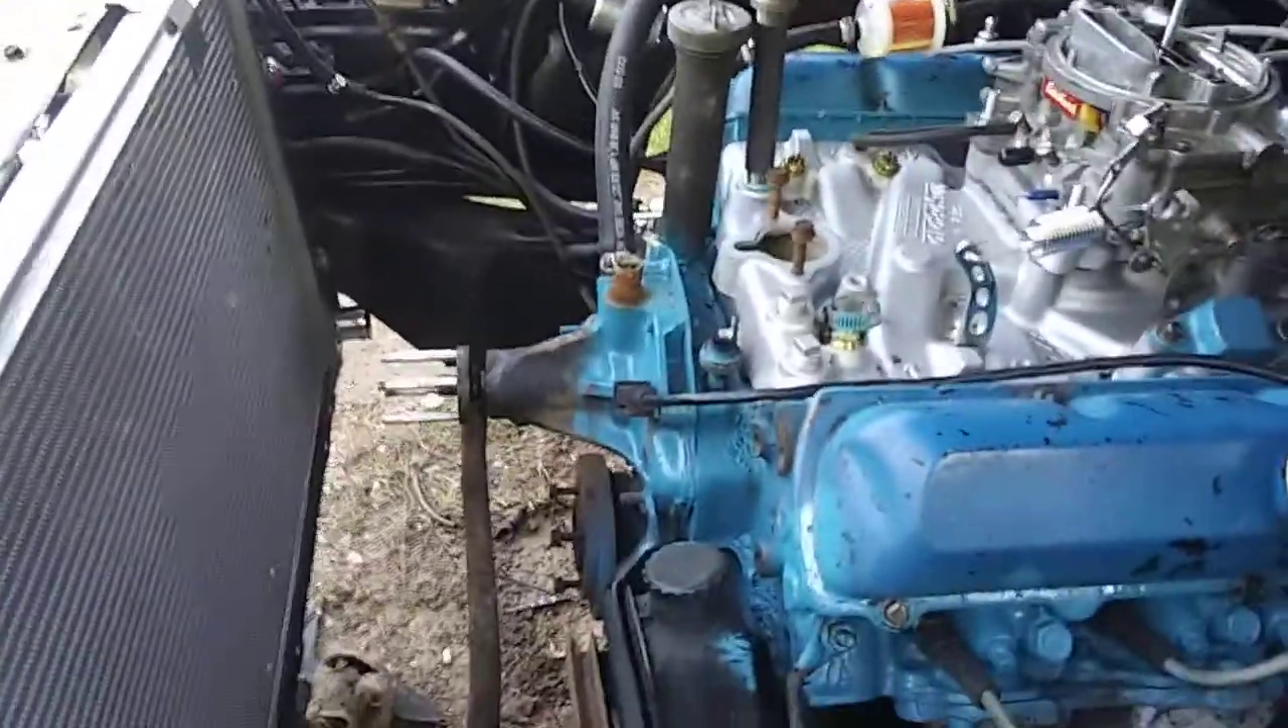I don't have any of the actual radiator stuff hooked up.